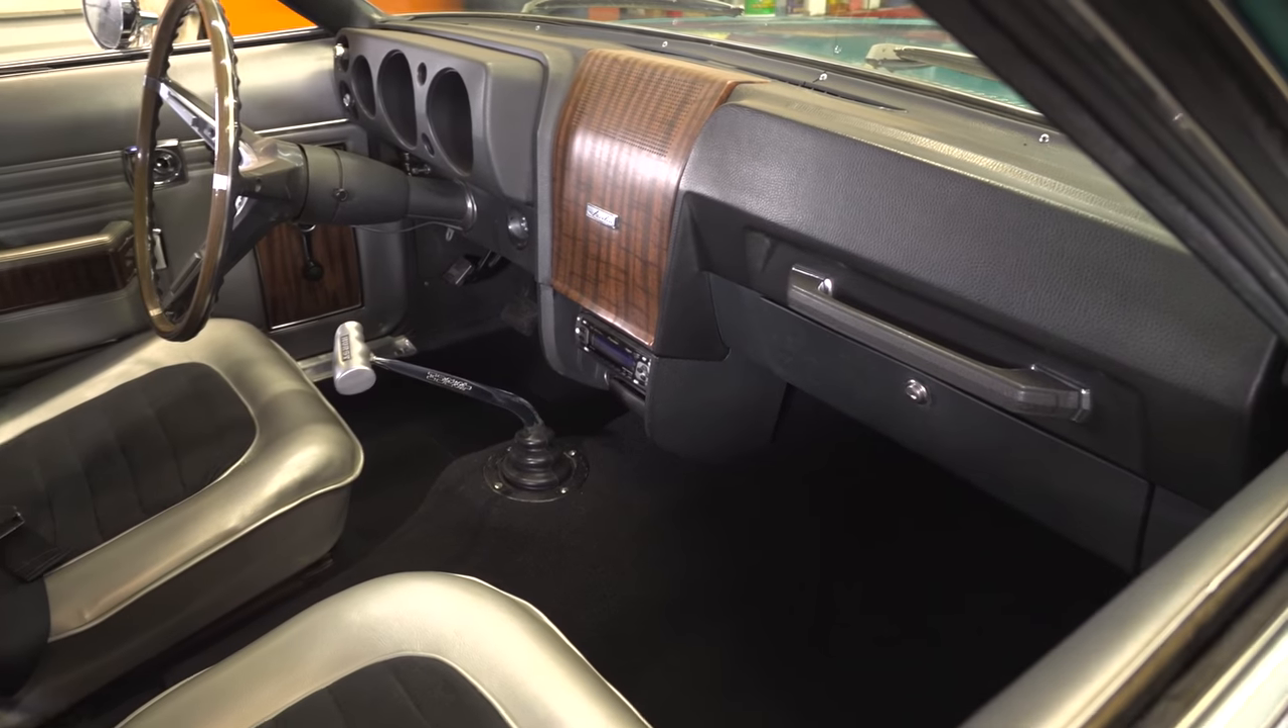So we have the carpet kit in. It's done. It looked good. It fits very well.